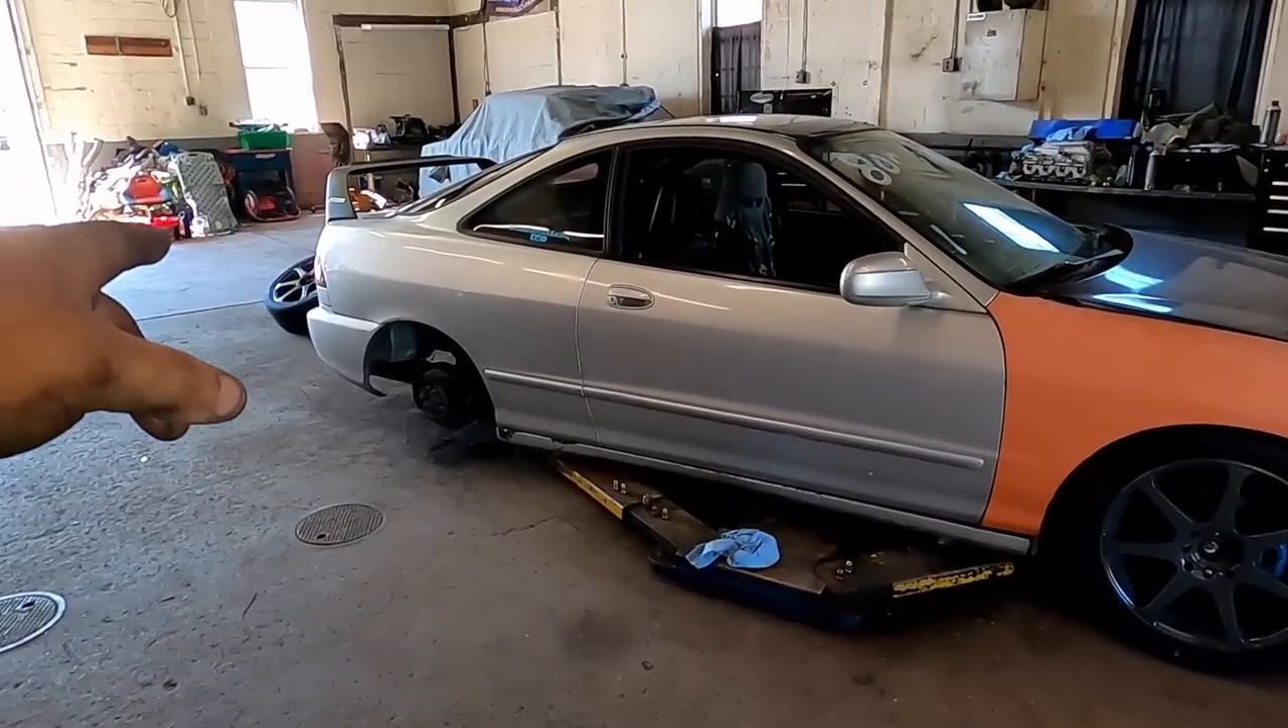The back wheels are not on yet.